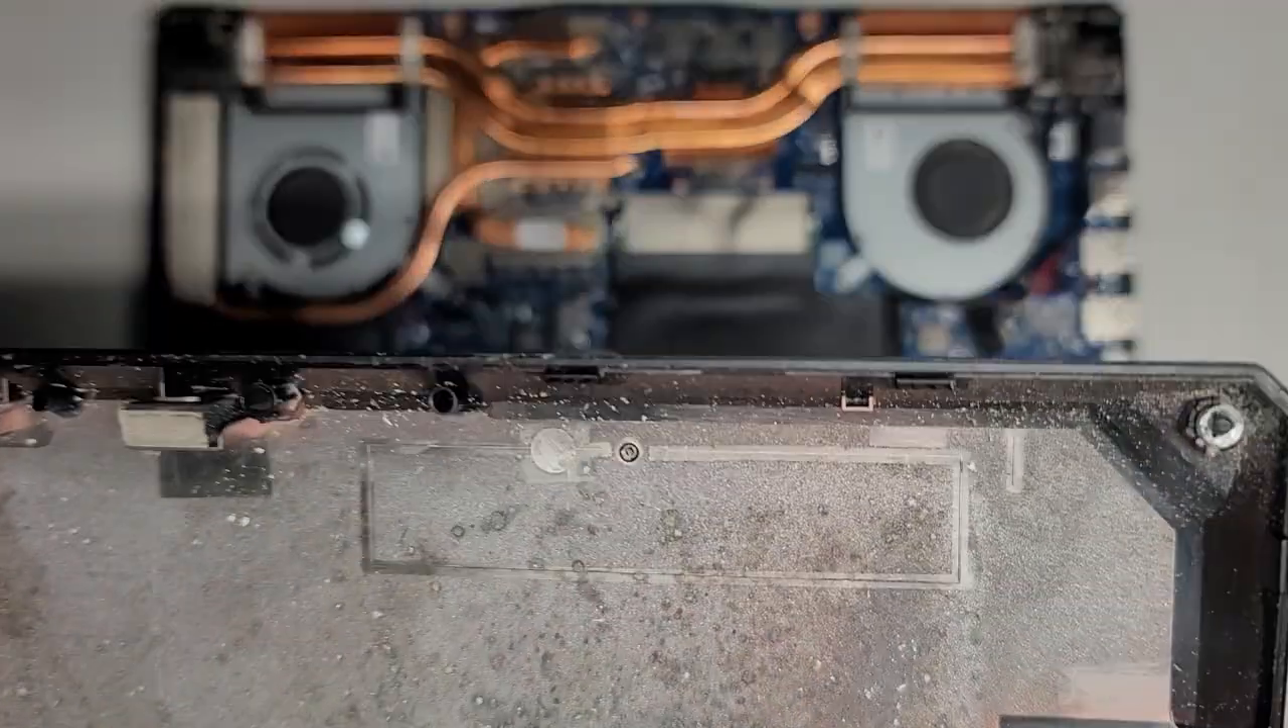So, here we can see we got the bottom cover off.